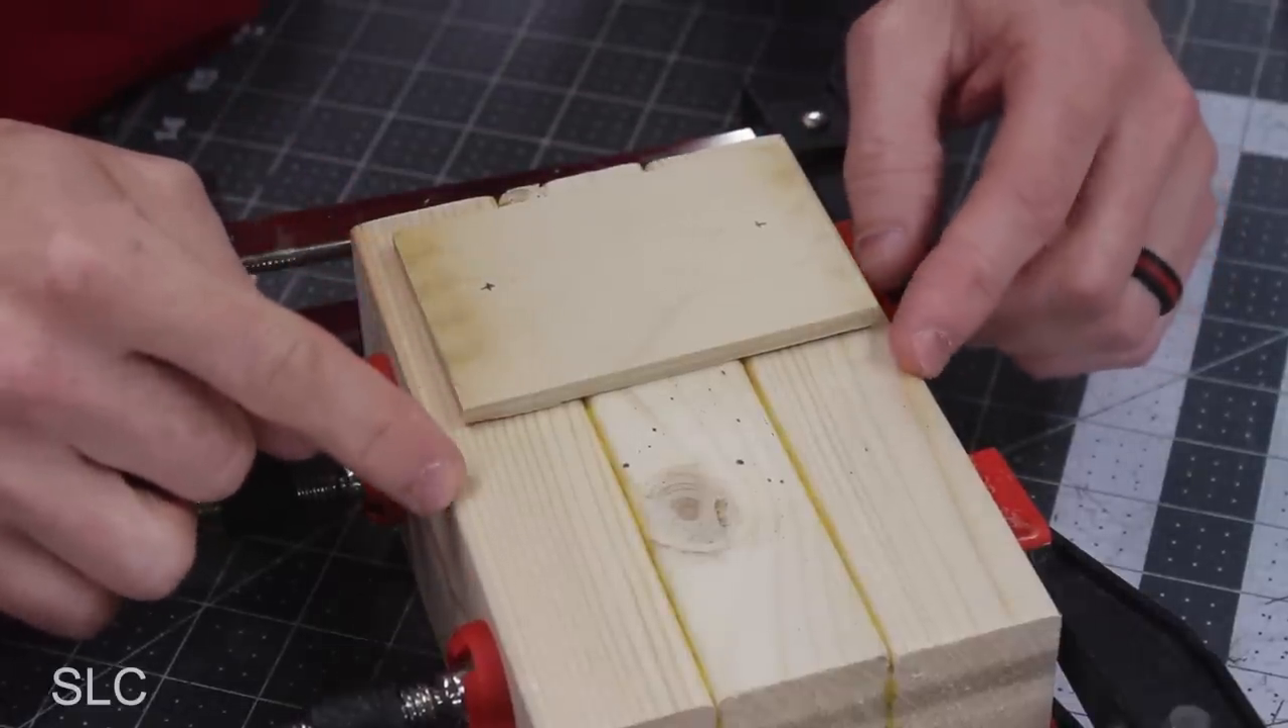When I cut these, I realized I cut them just a little bit shy of the full width of the block.